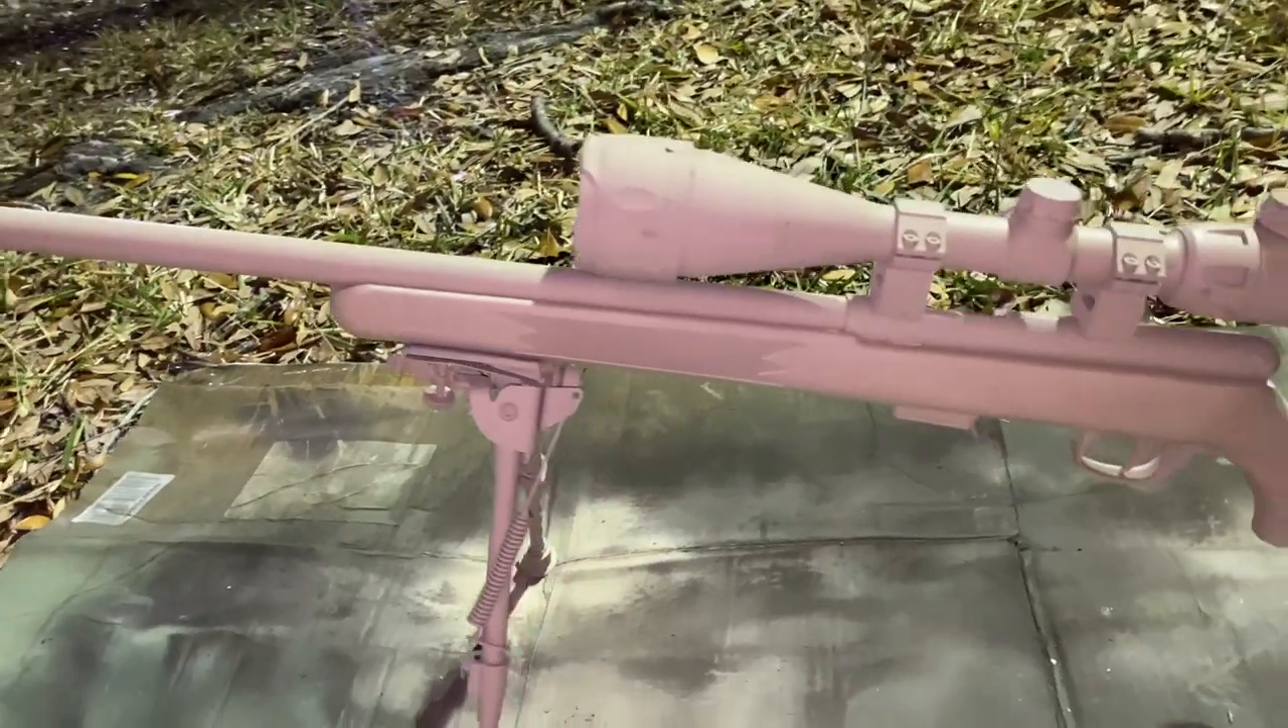I went ahead and threw the bipod on.